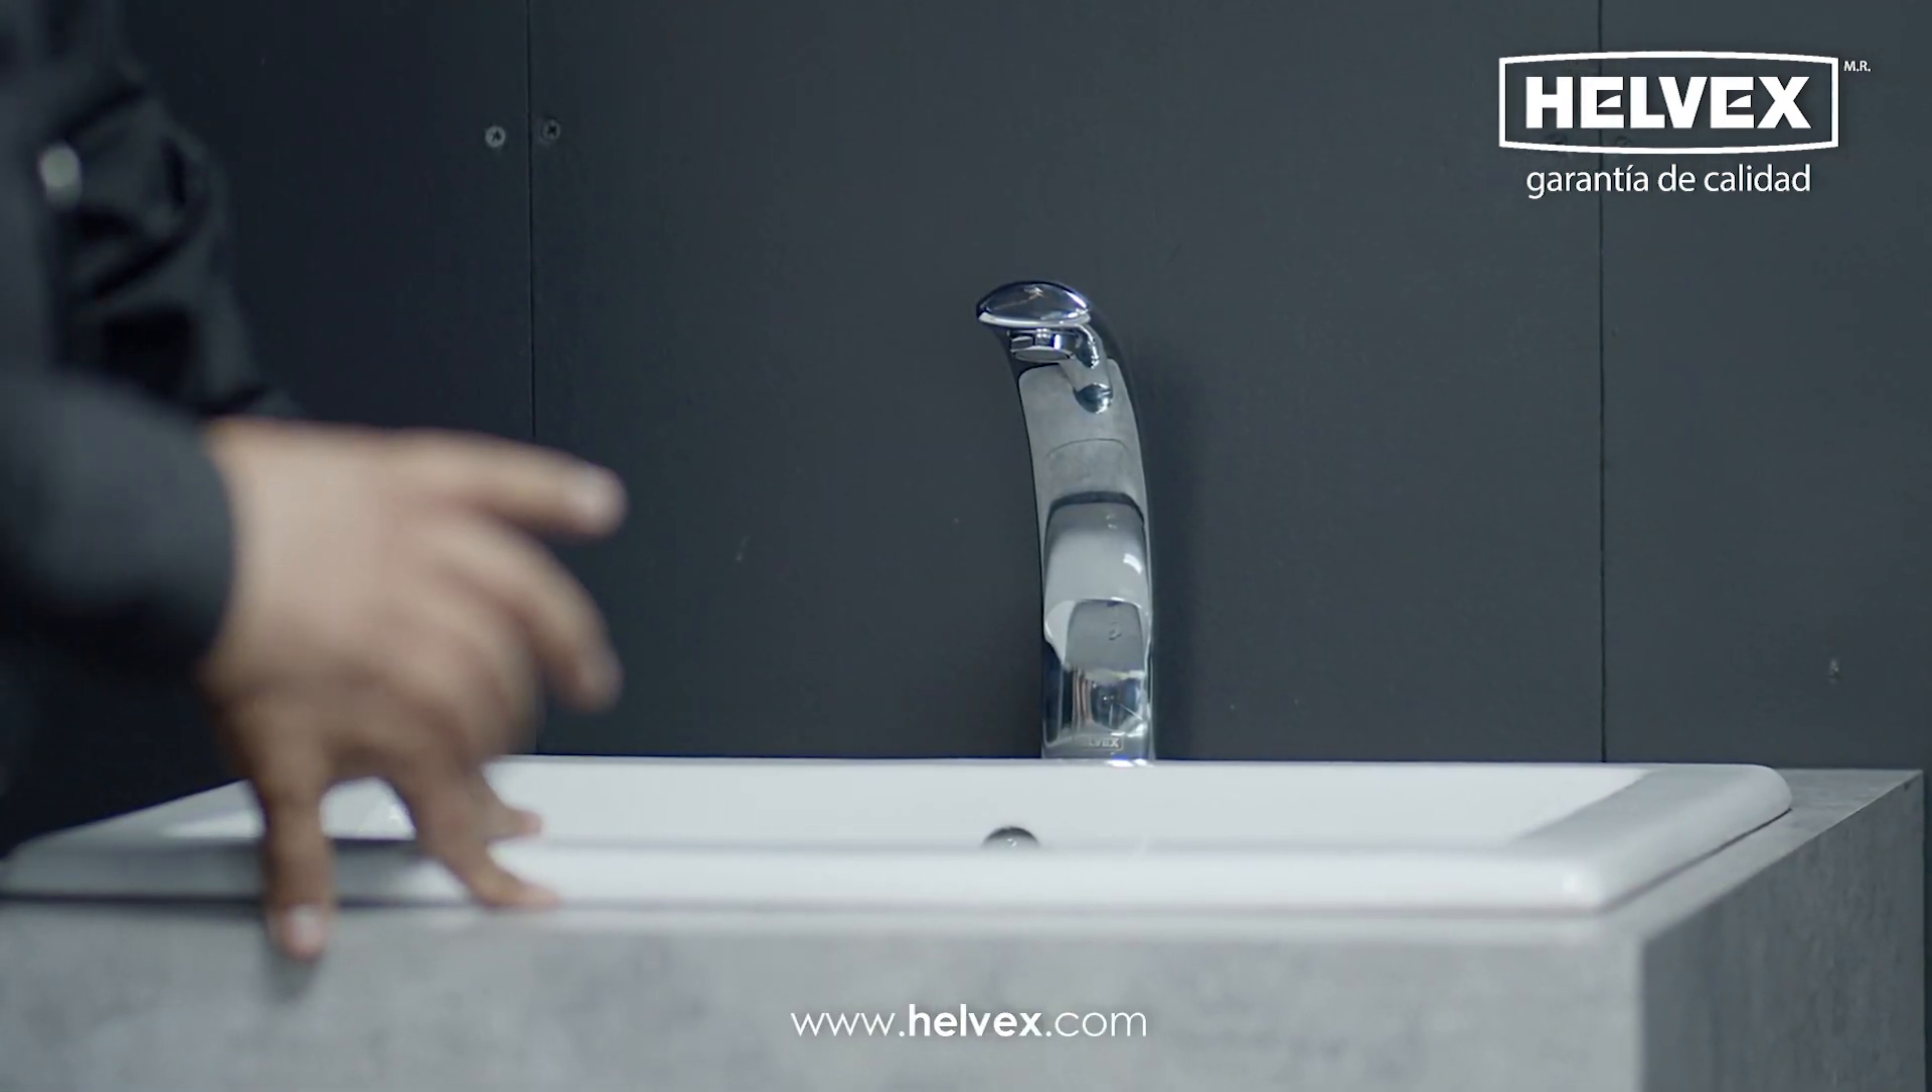Bueno, entonces, ya está instalada nuestra llave, la salida.